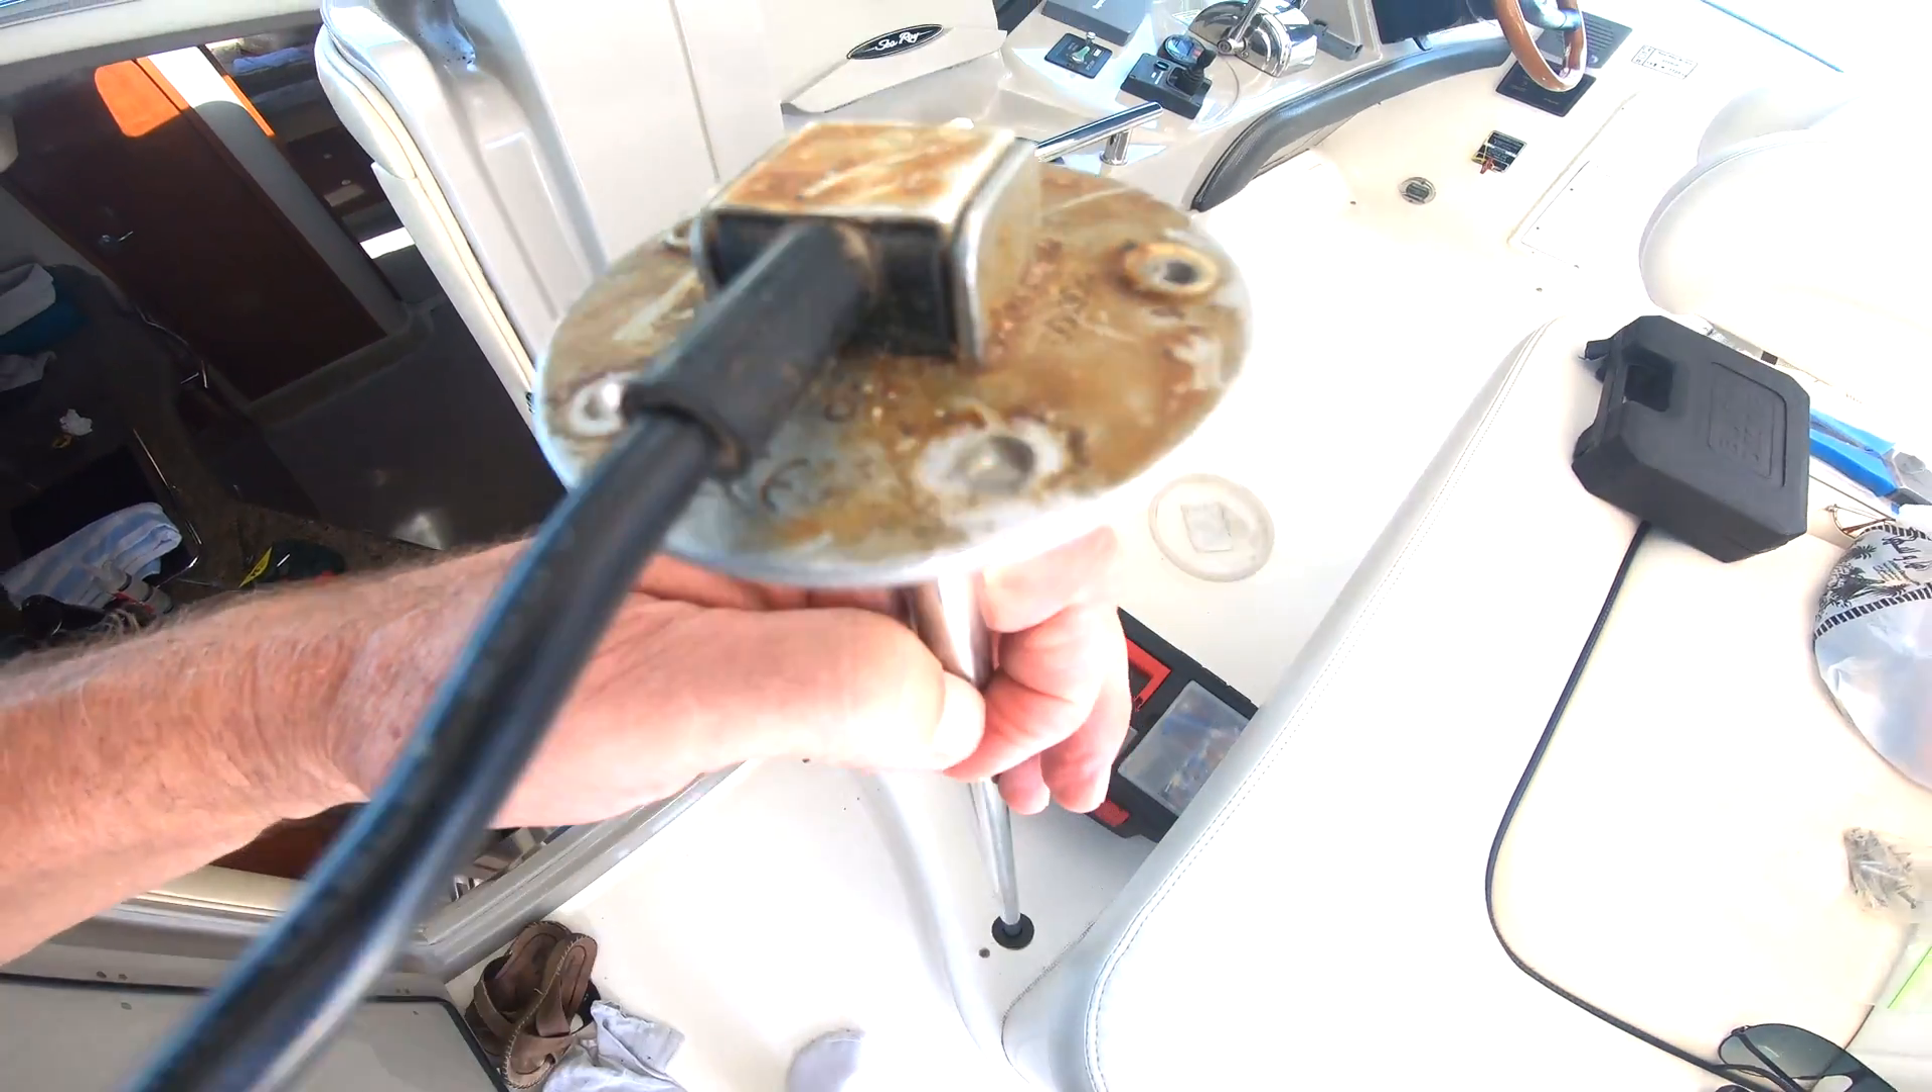So, we got the fuel sensor out, there it is there.